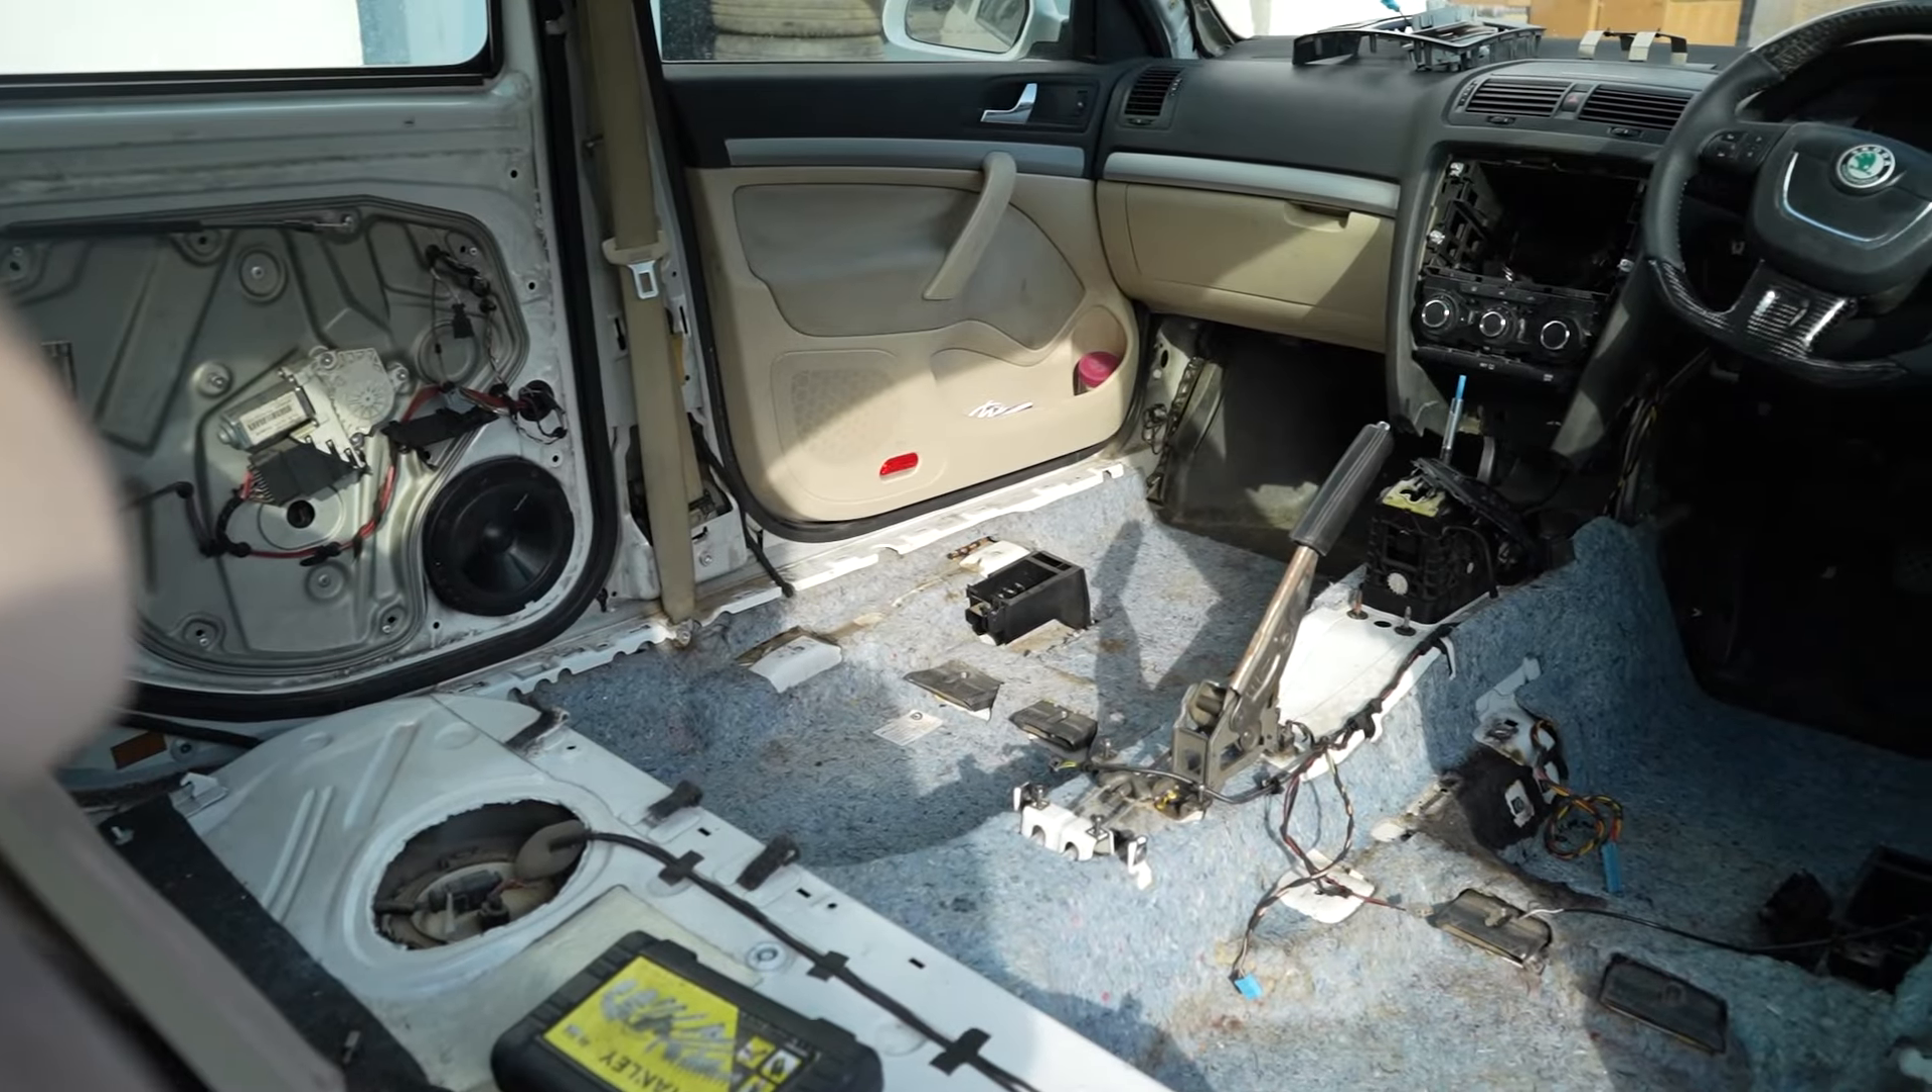And this is what a gutted interior looks like.